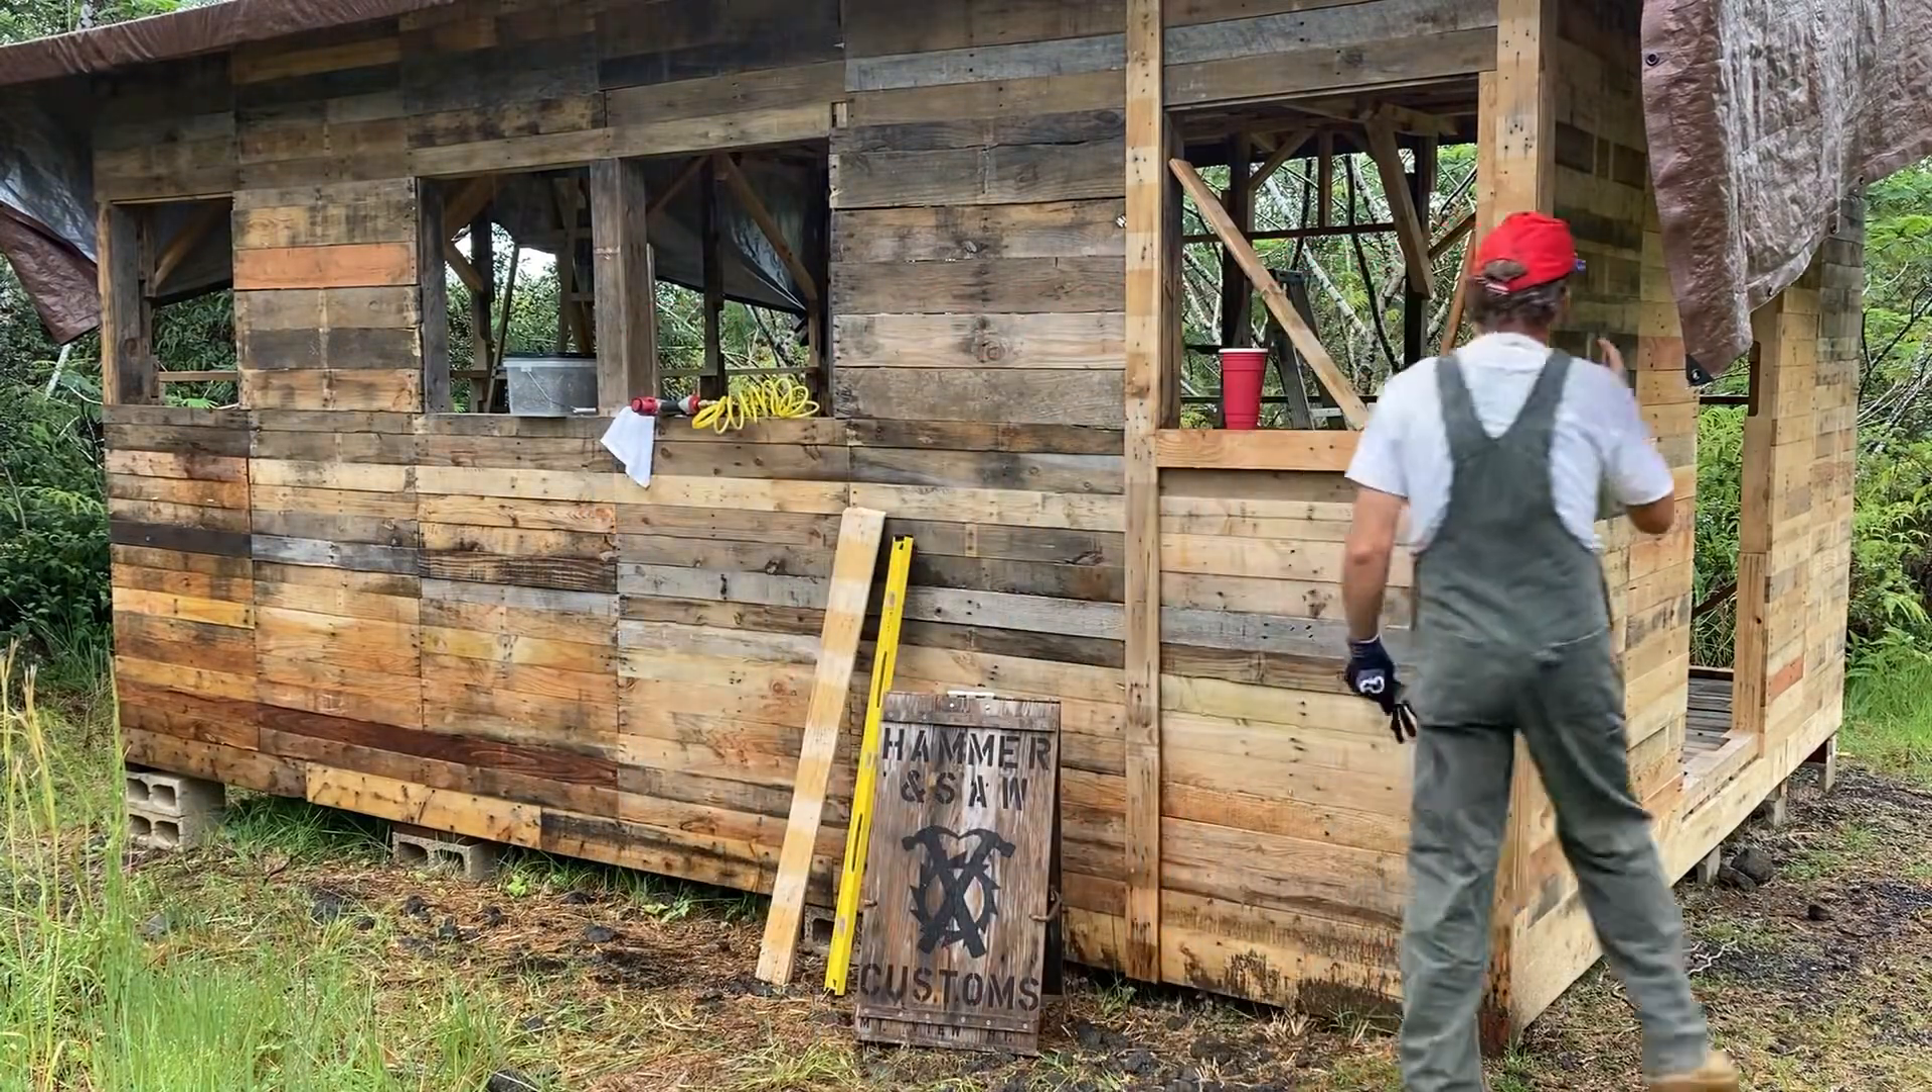We've also got a lot of the siding almost complete on the front wall.